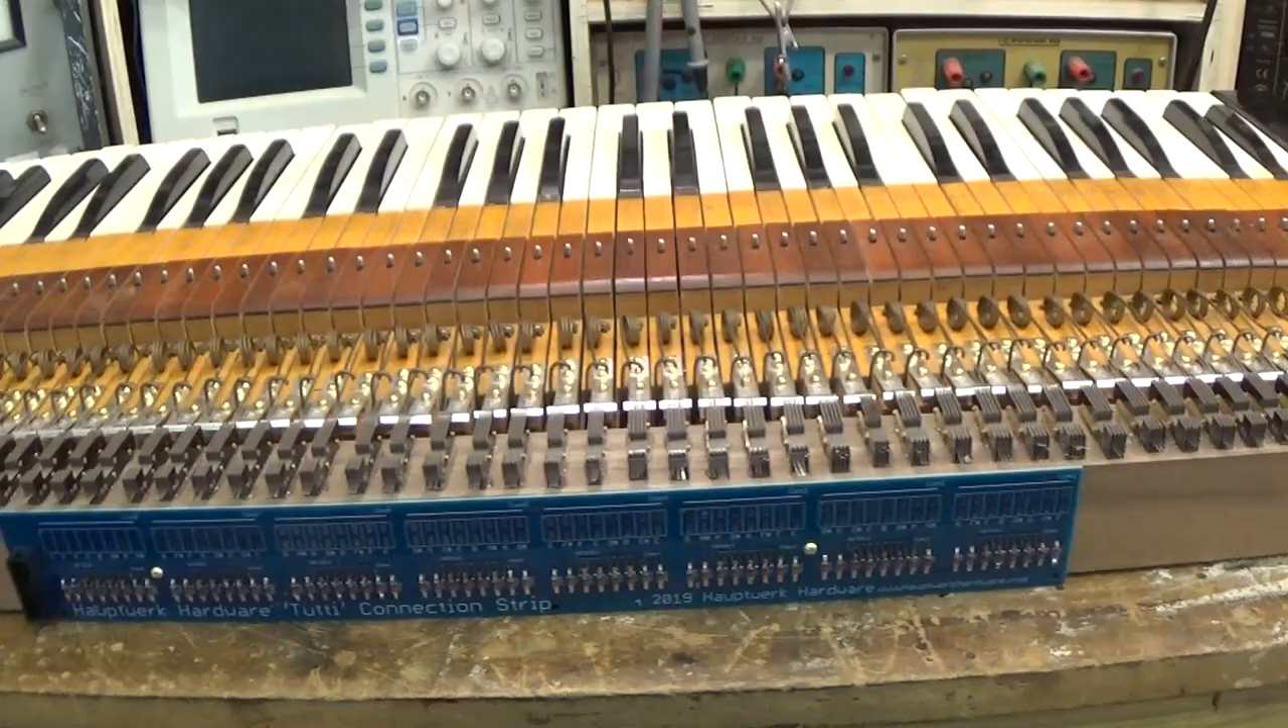OK, I've mounted the boards to the back of the keyboard assembly now.